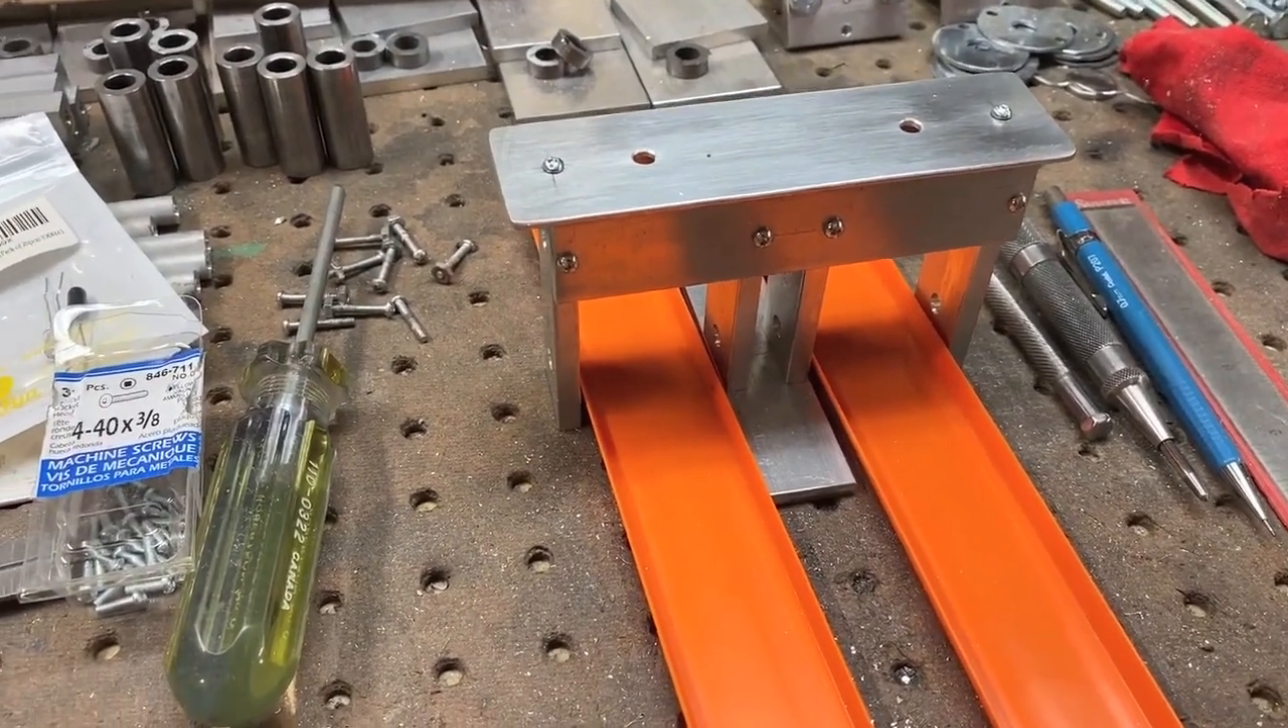Here's the completed finish line I just used machine screws to put it all together.